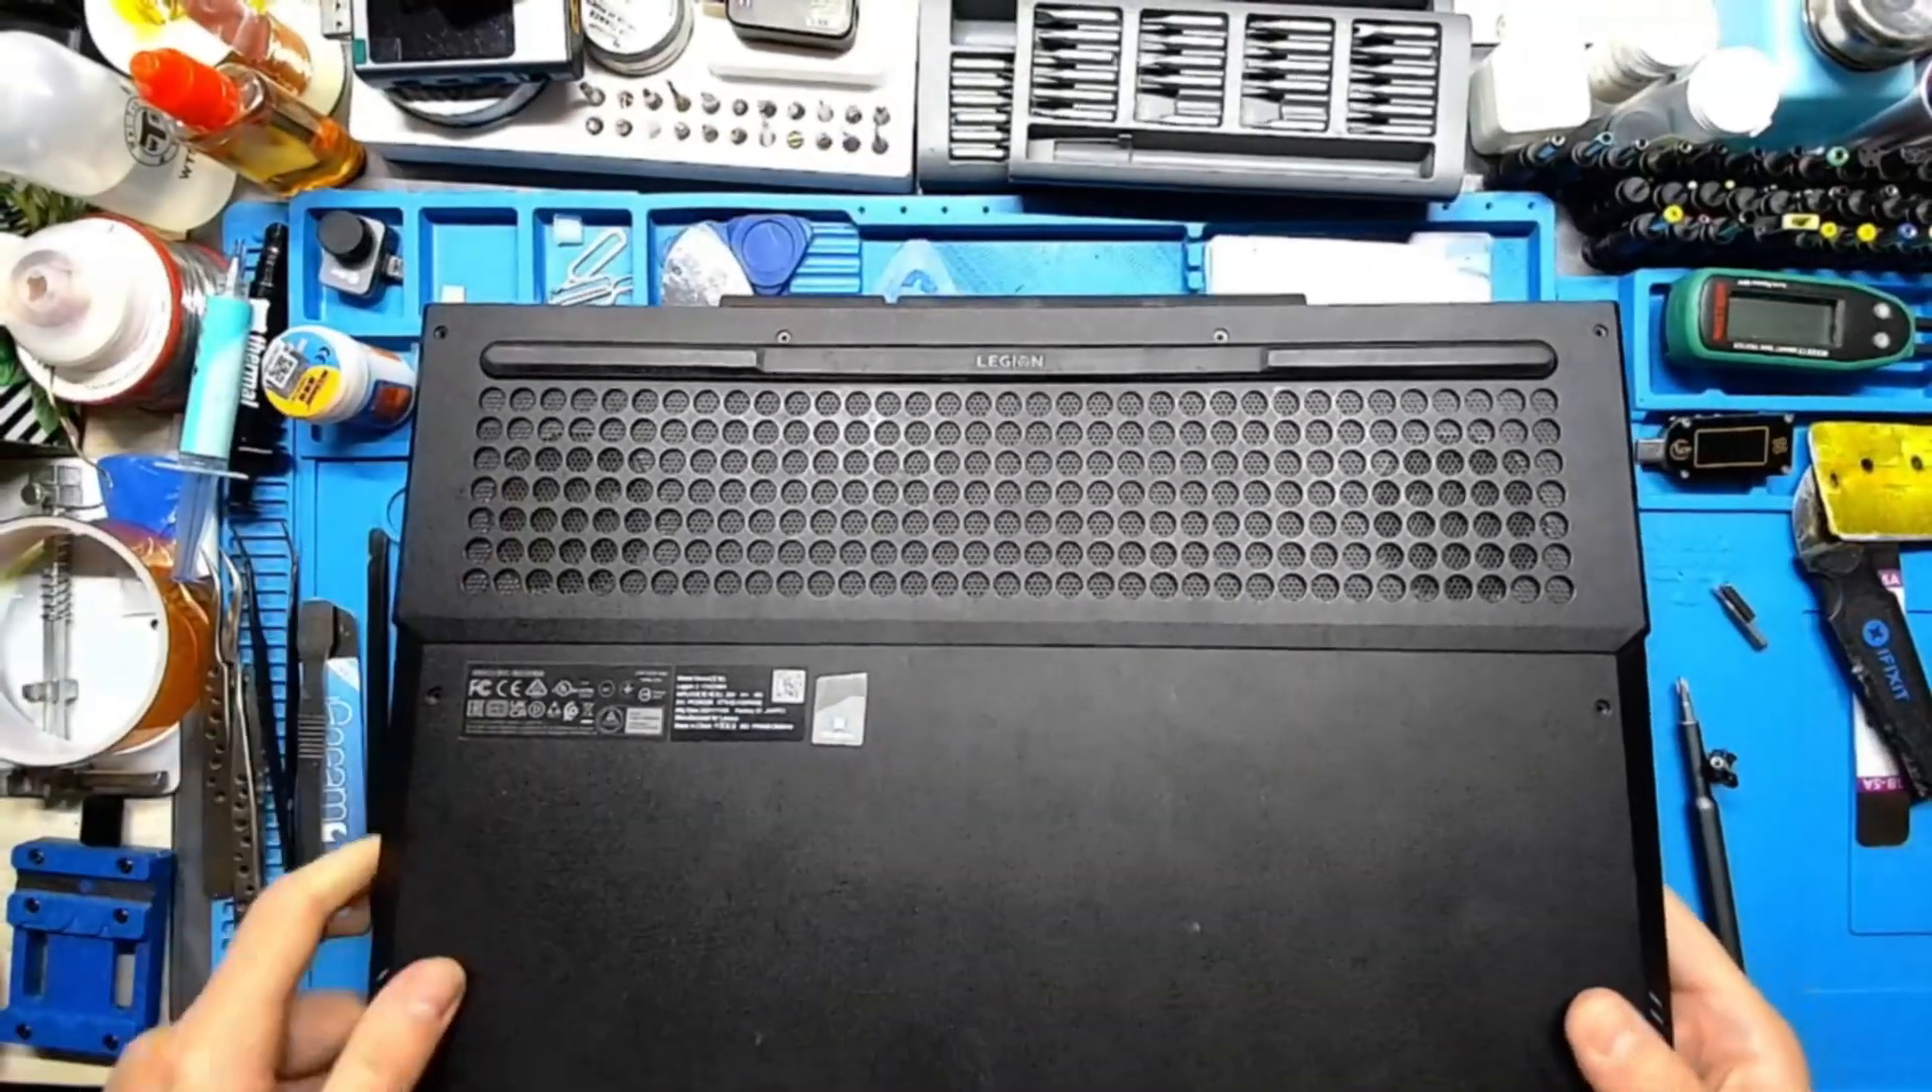Yeah the back cover is in place.